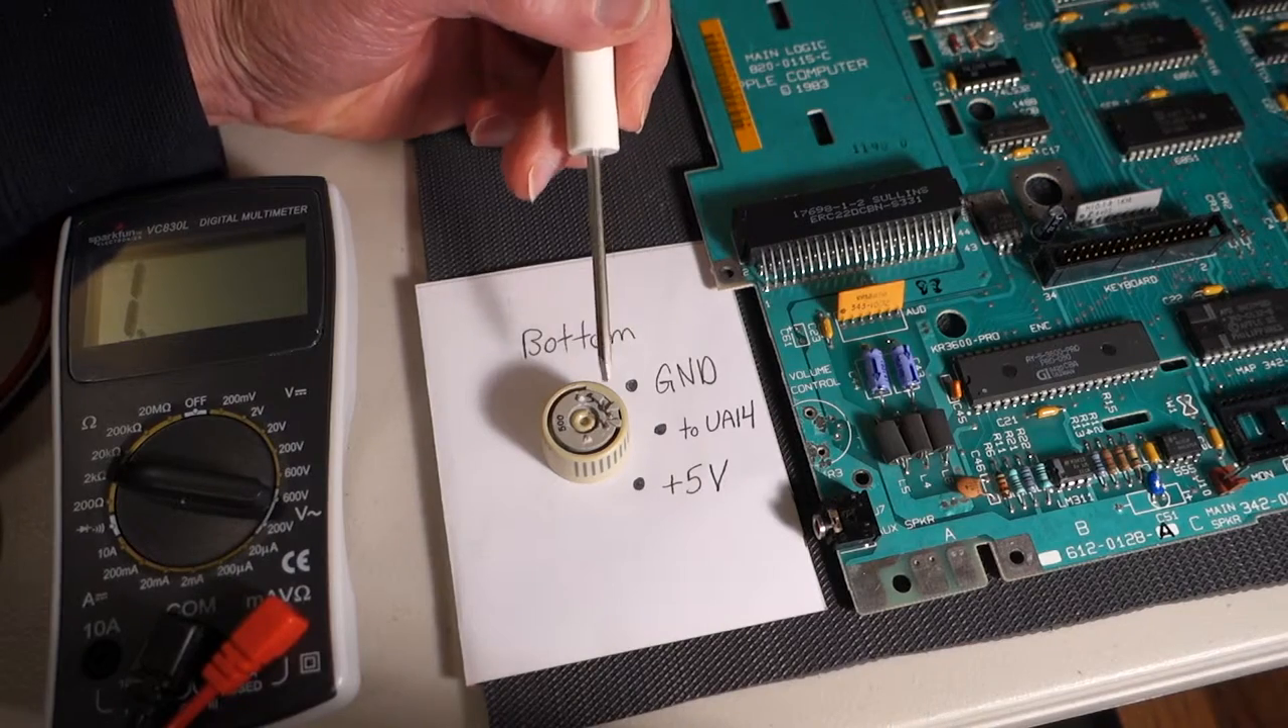So here's the volume button removed from the Apple IIc logic board and there's three pins on it.